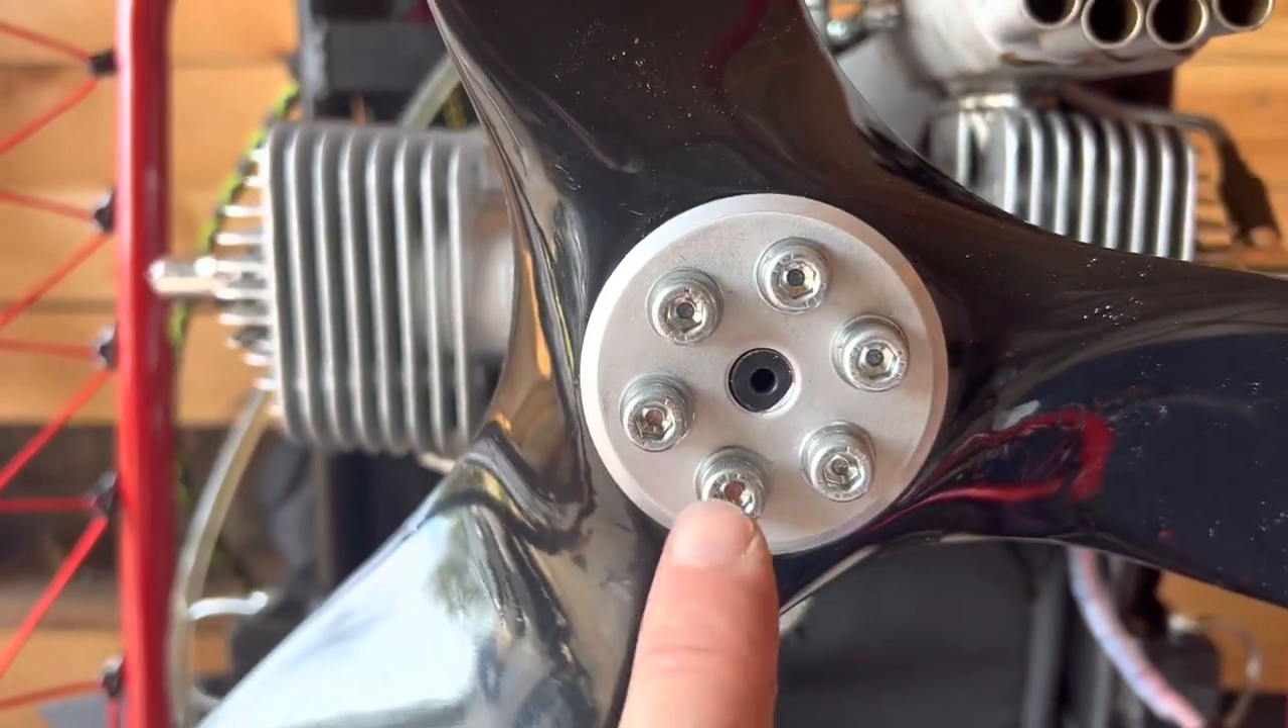Now we've got the prop installed on the DLE 170 again.